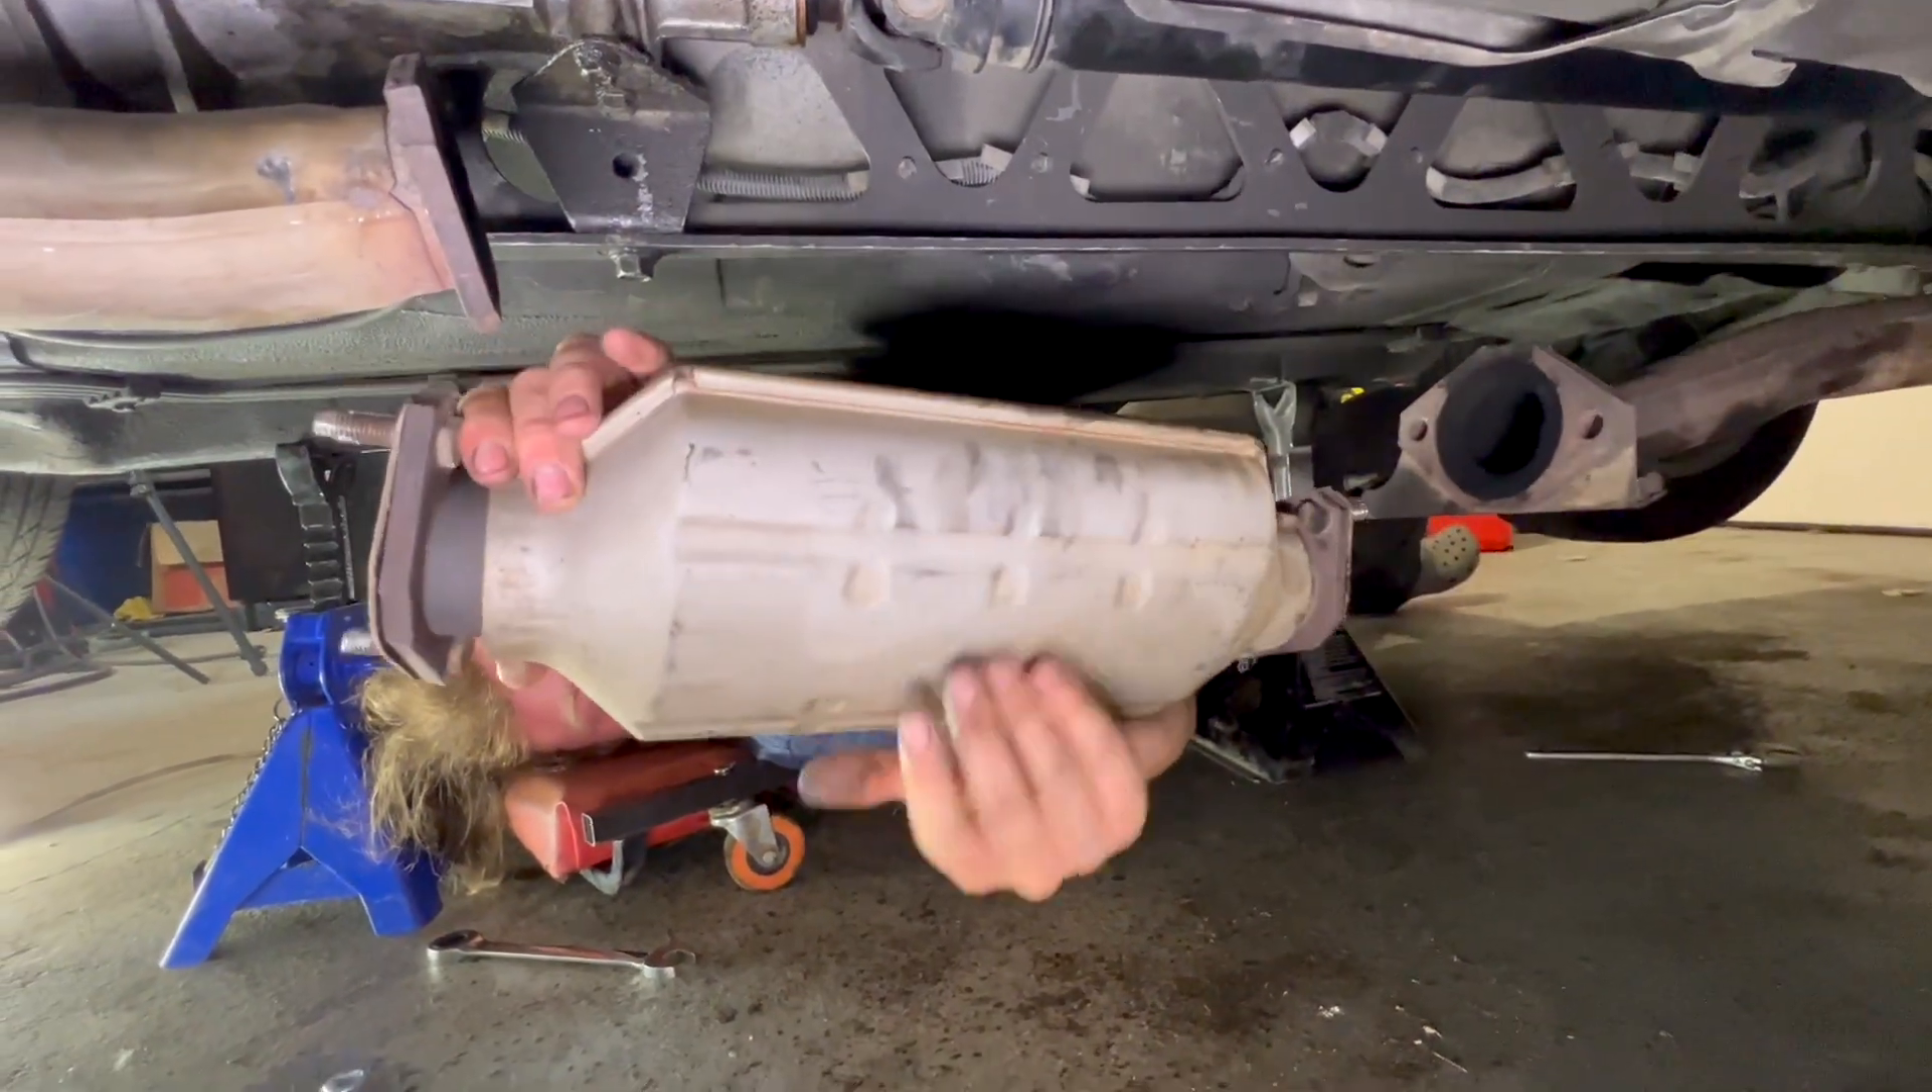We just got to put our cat back on.